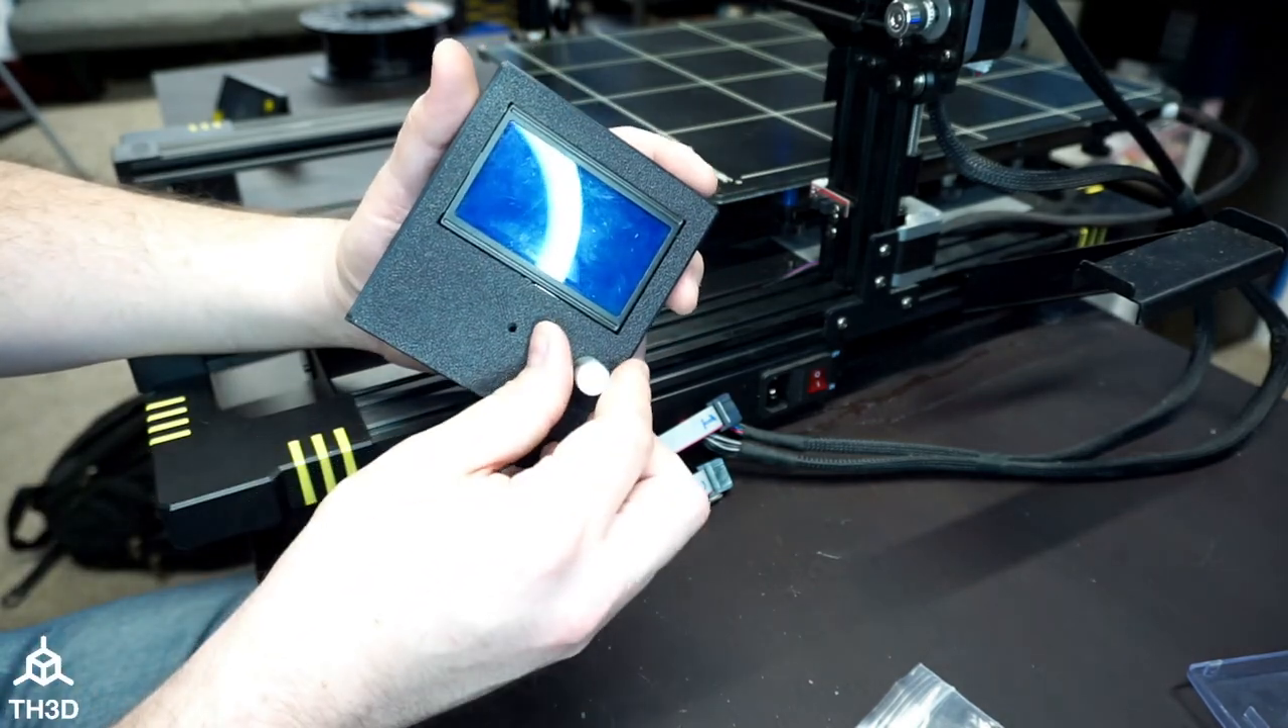So as you can see here, the screen's in the housing.